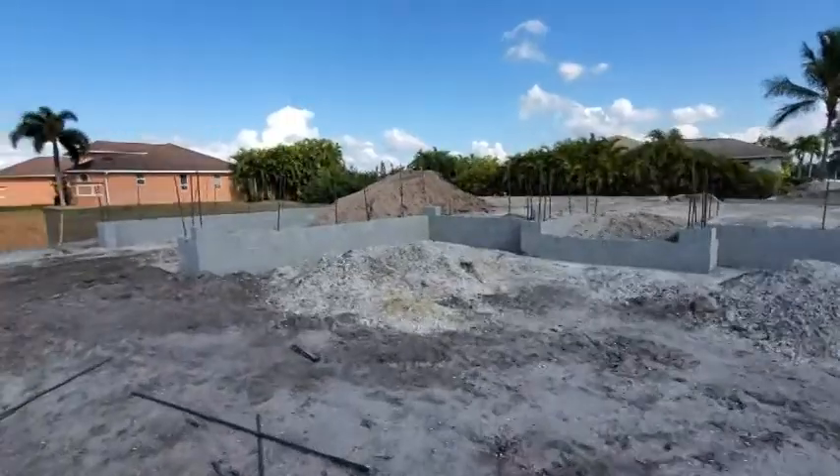And now it looks as if the stem wall is in.